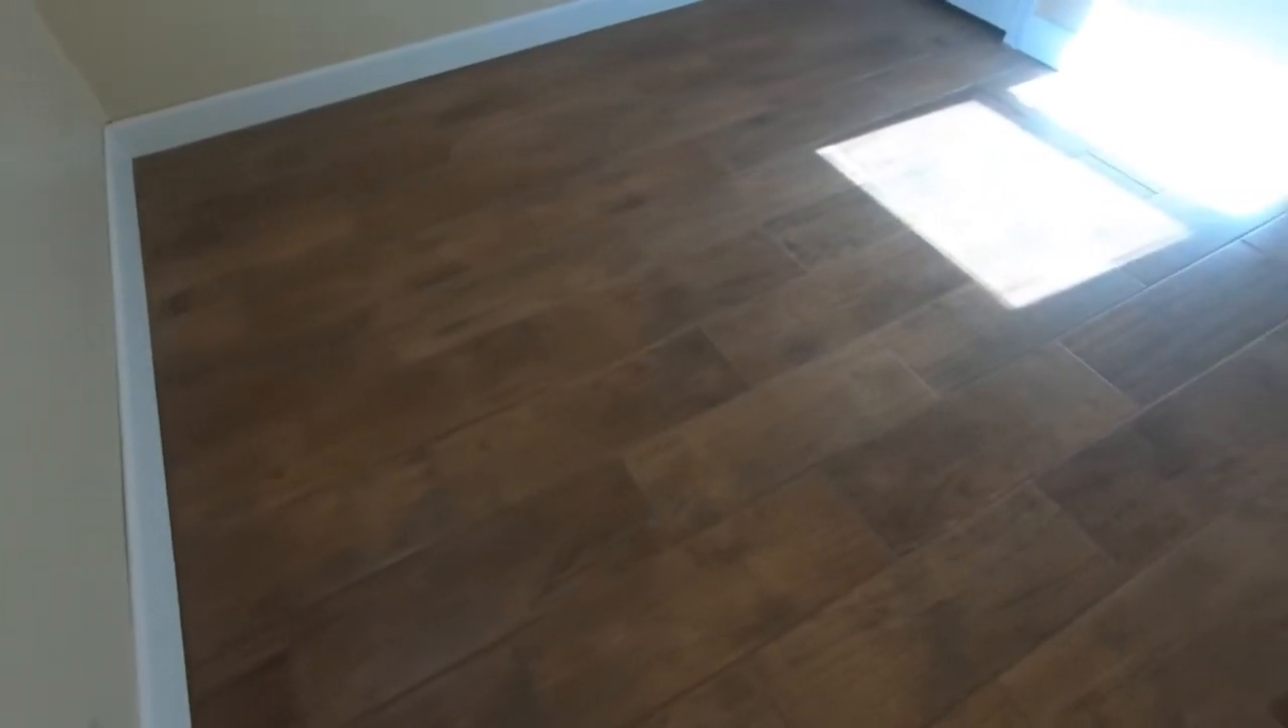All right so you can see here that this is the finished floor everything all the baseboards are in and all the grout is in as well.